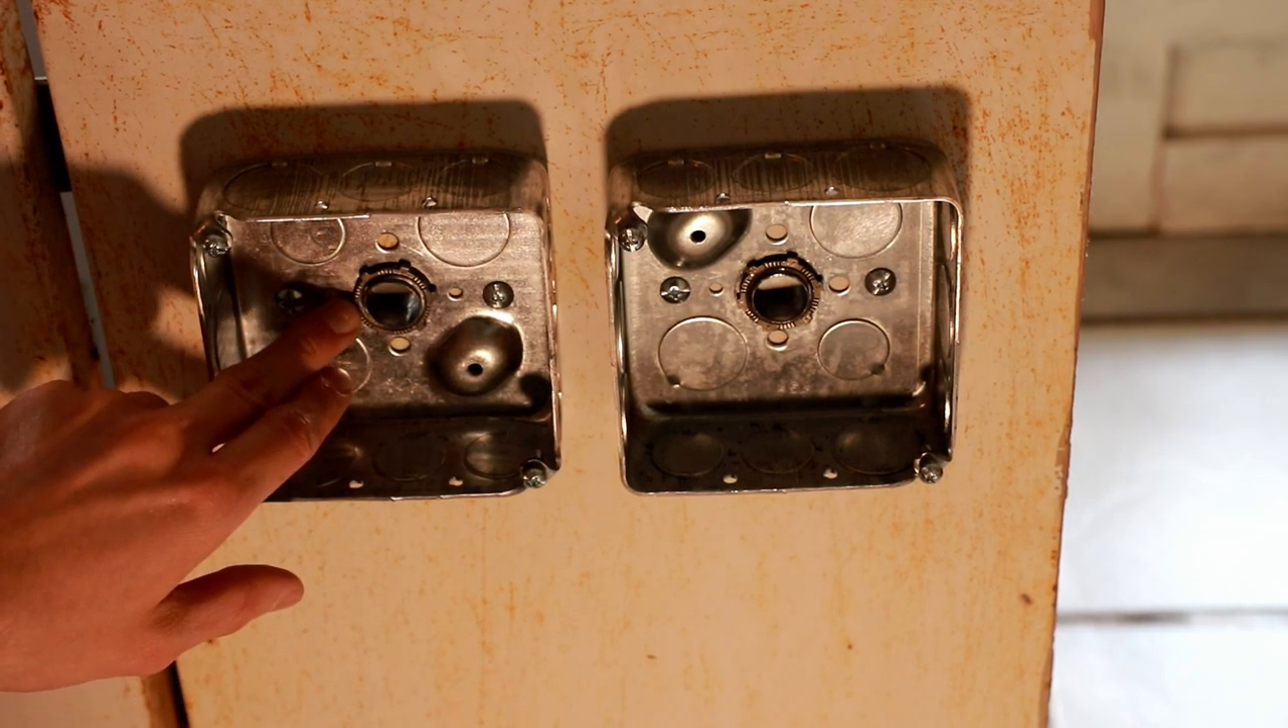So I've installed the Romex clamps or NM non-metallic clamps as they're otherwise known in these holes that I've drilled in the side of the enclosure.